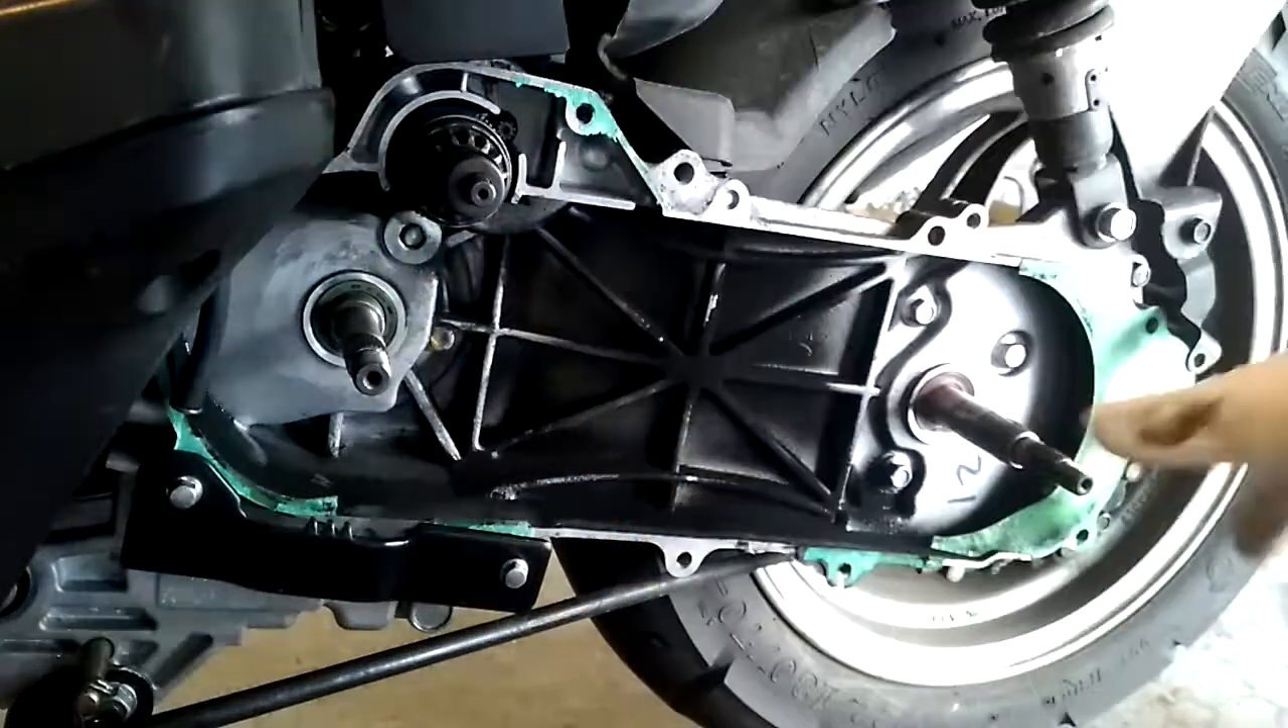And that's basically your whole transmission gone.